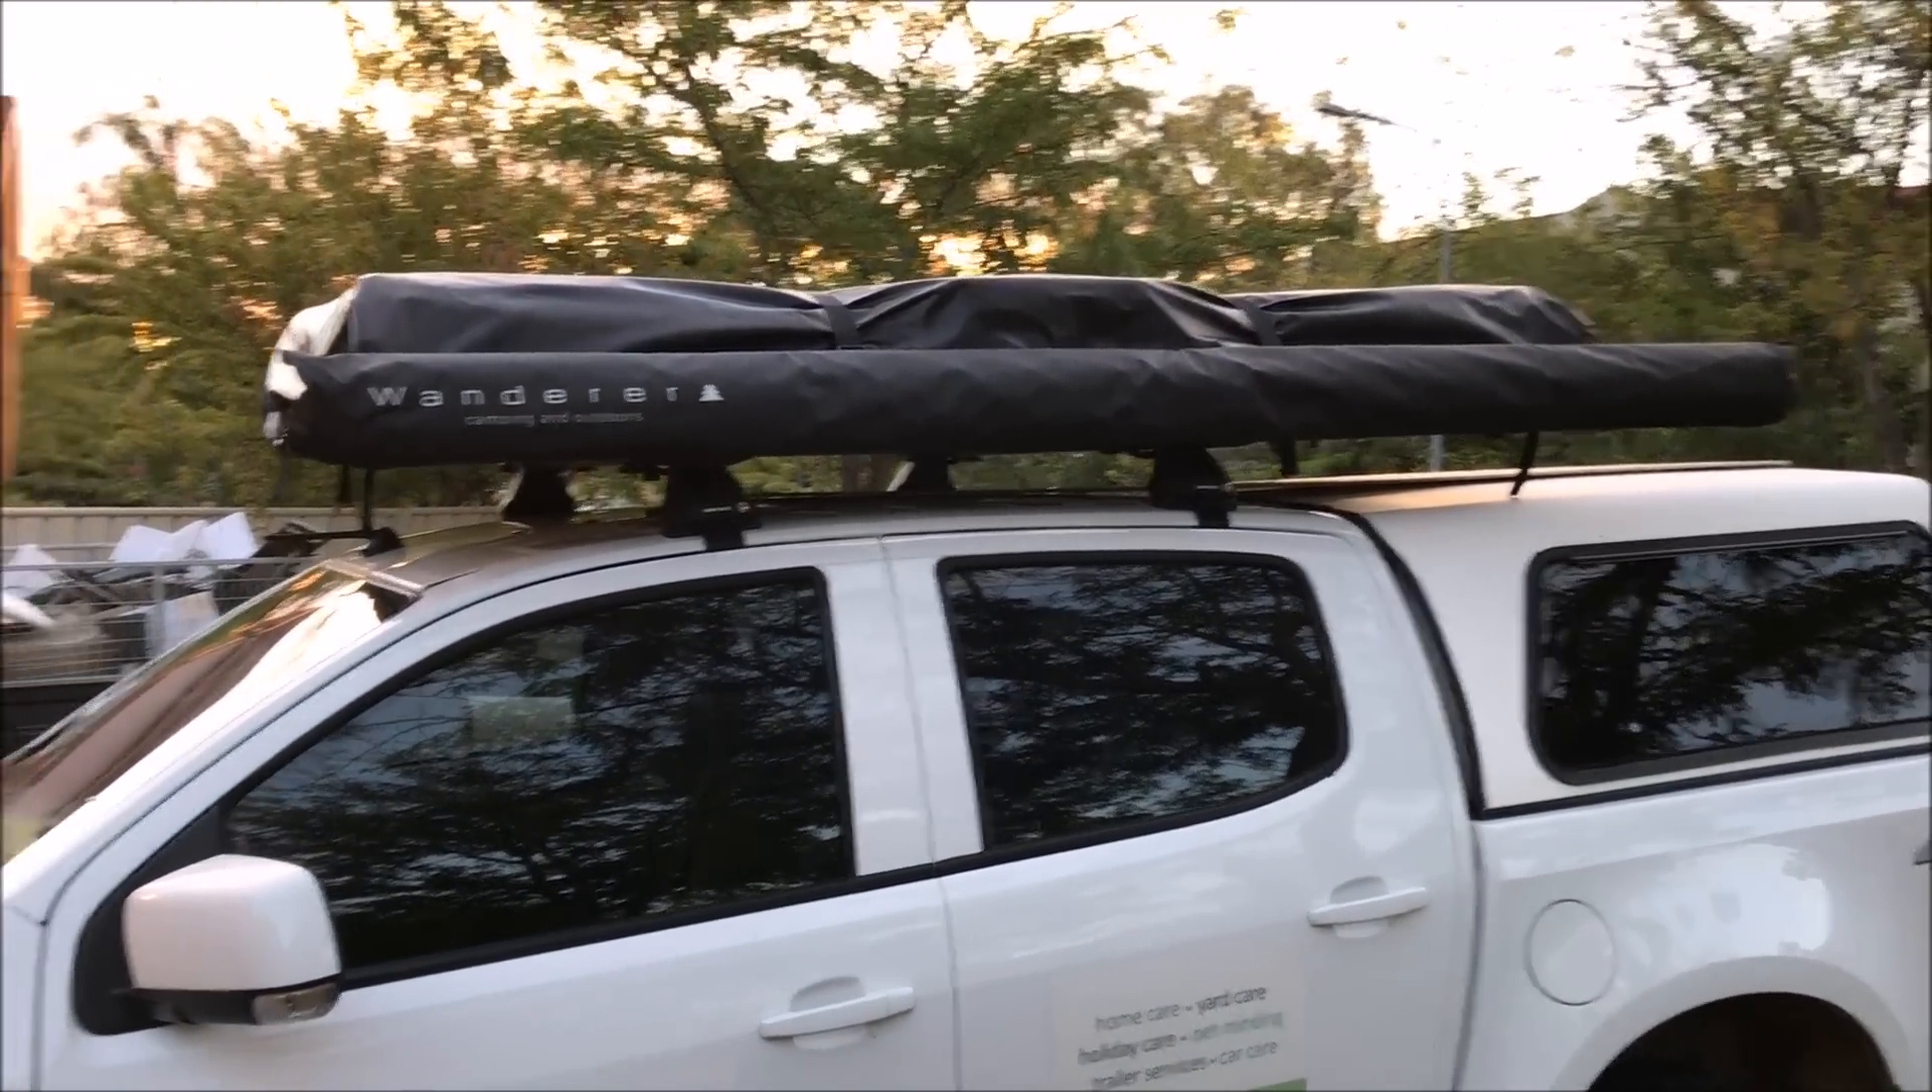So I've just installed the side awning it's gone on pretty nice.